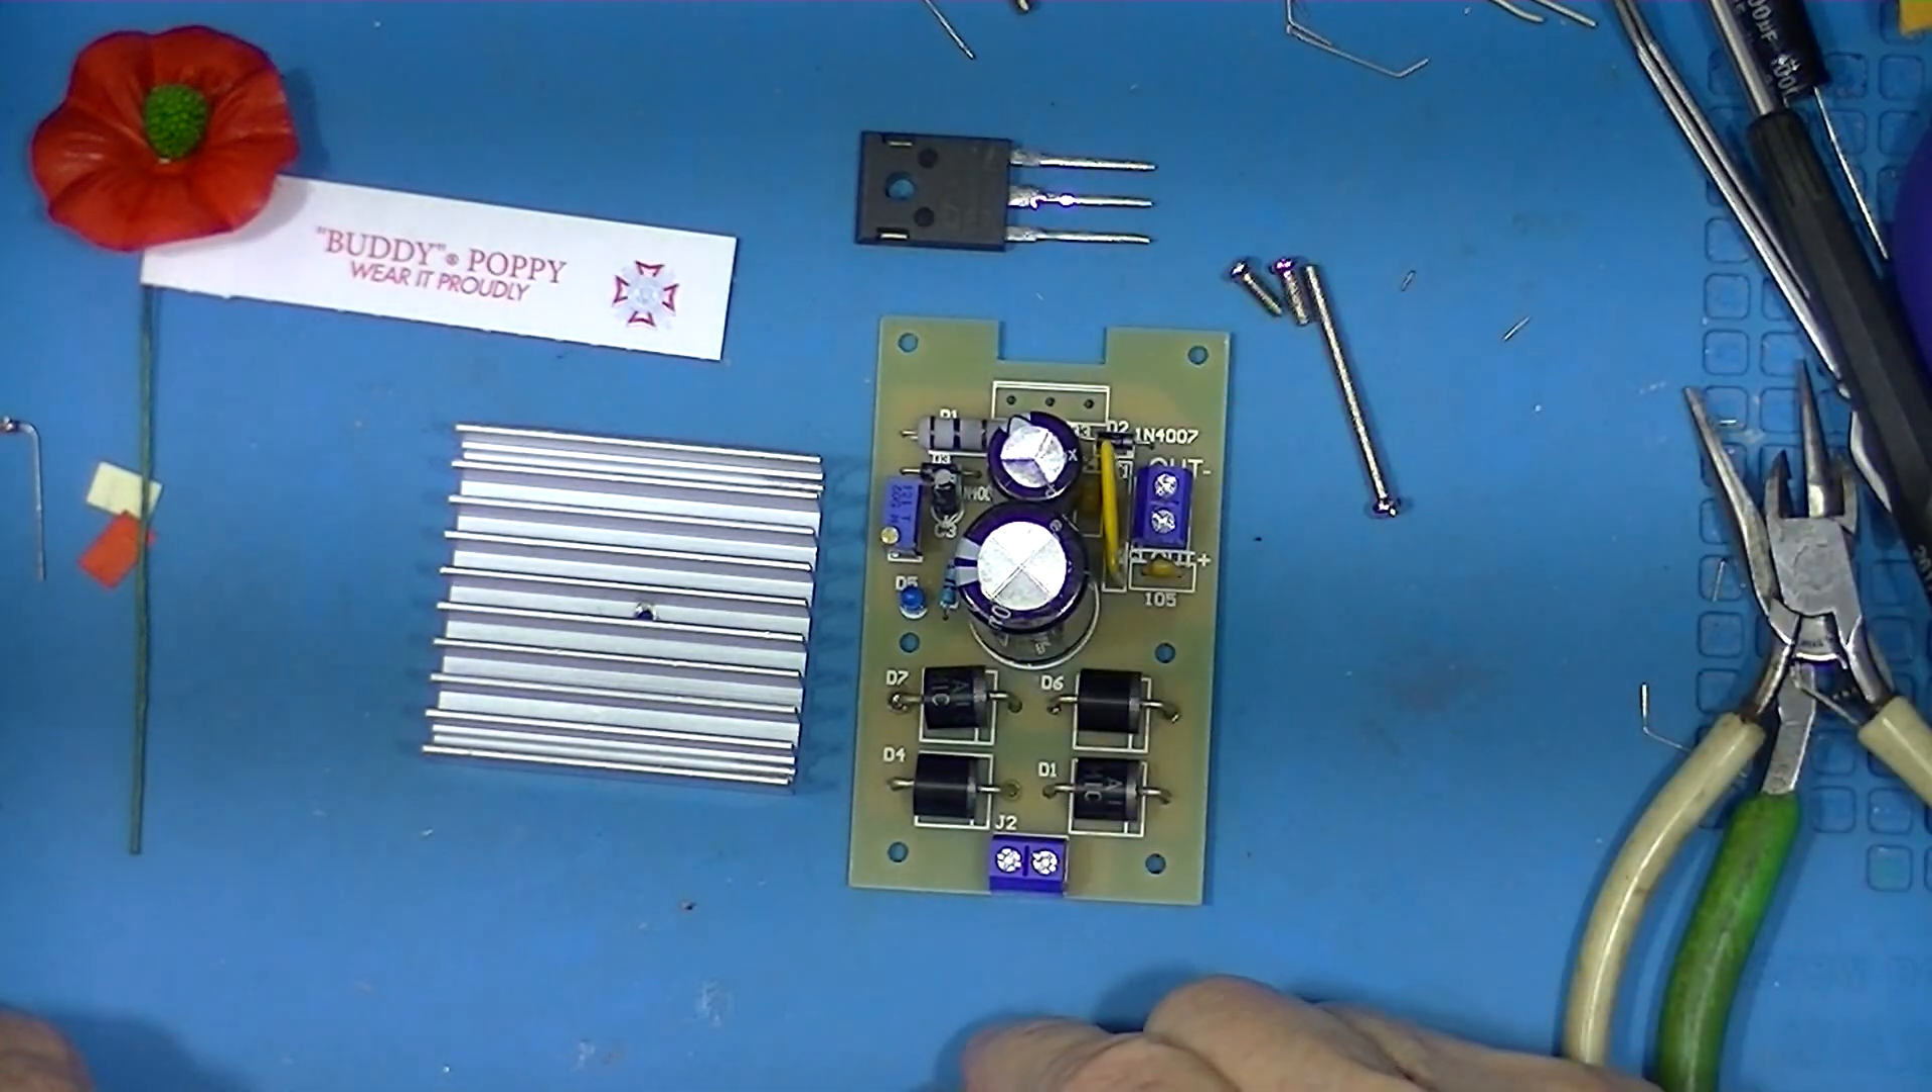I've installed everything on this little circuit board except for the three terminal regulator and the heat sink.